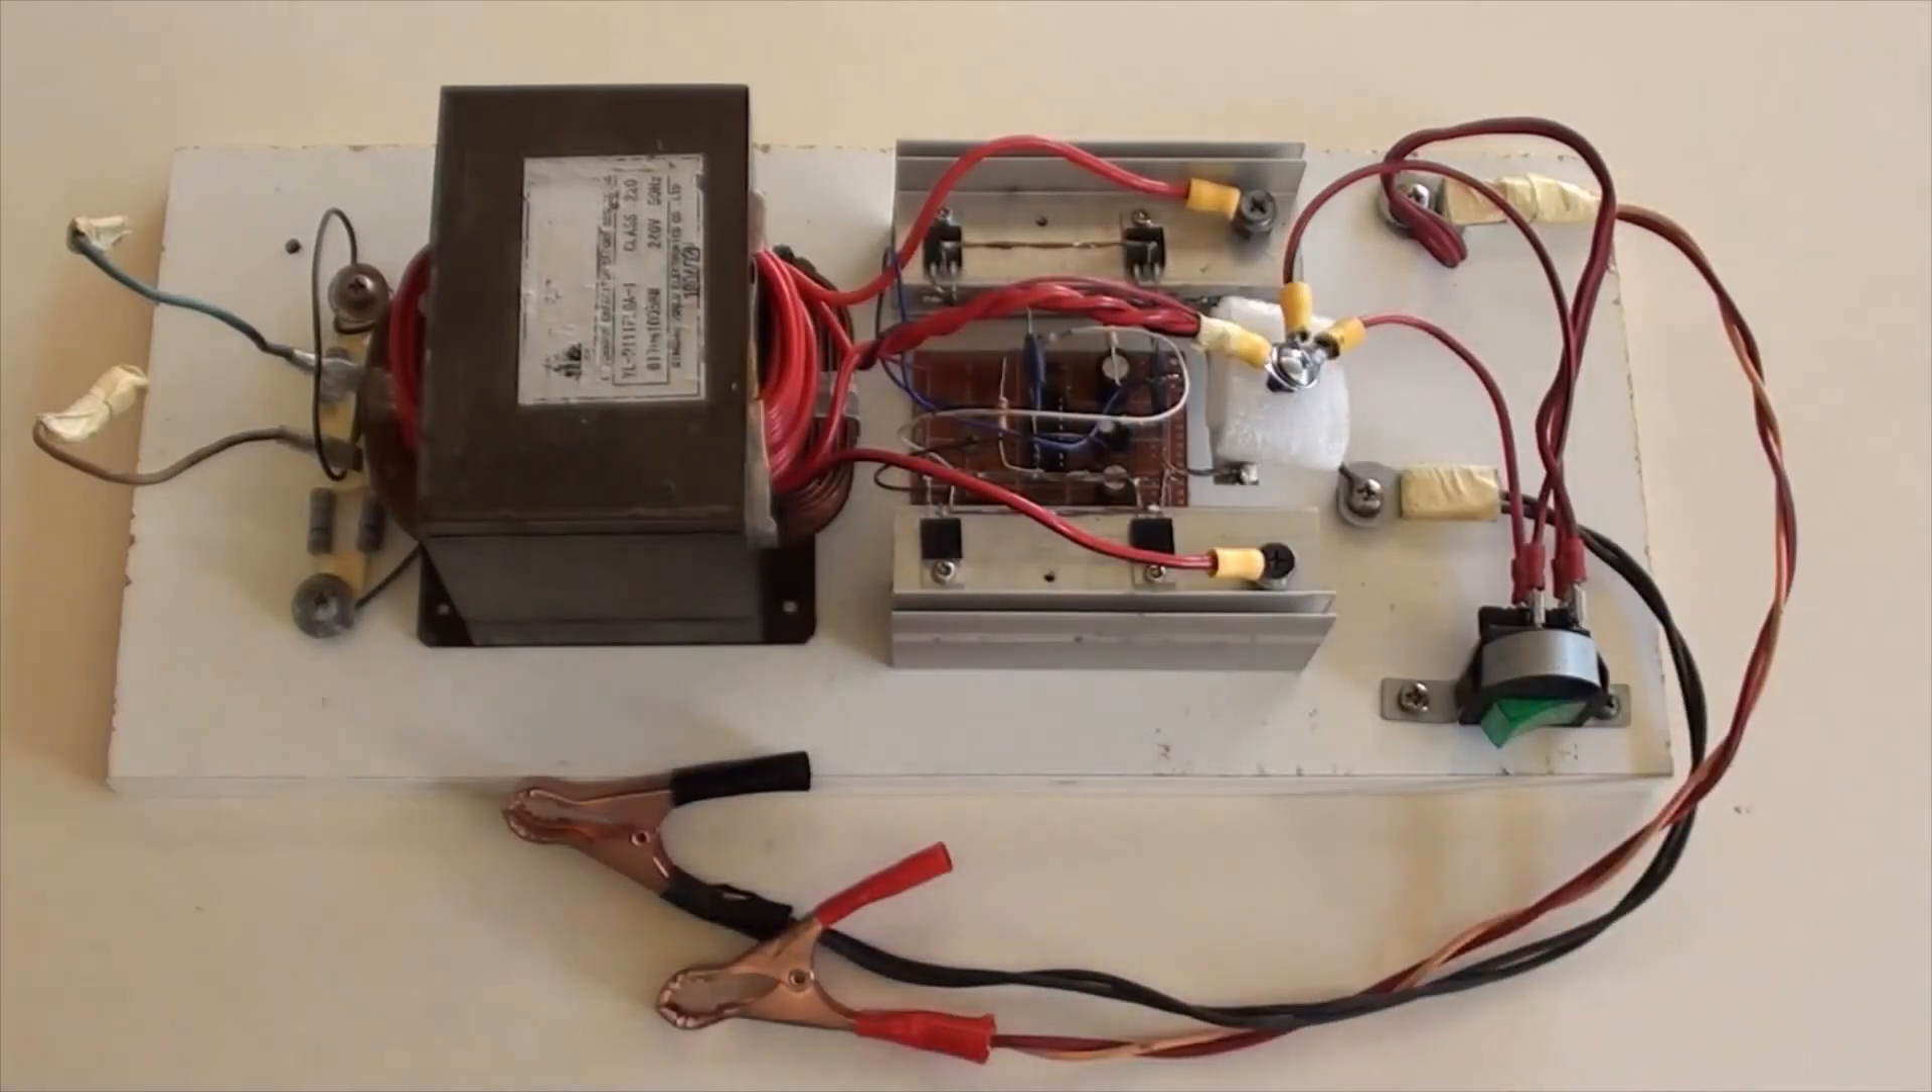Now the parts and components have been bolted, and secured on the board.